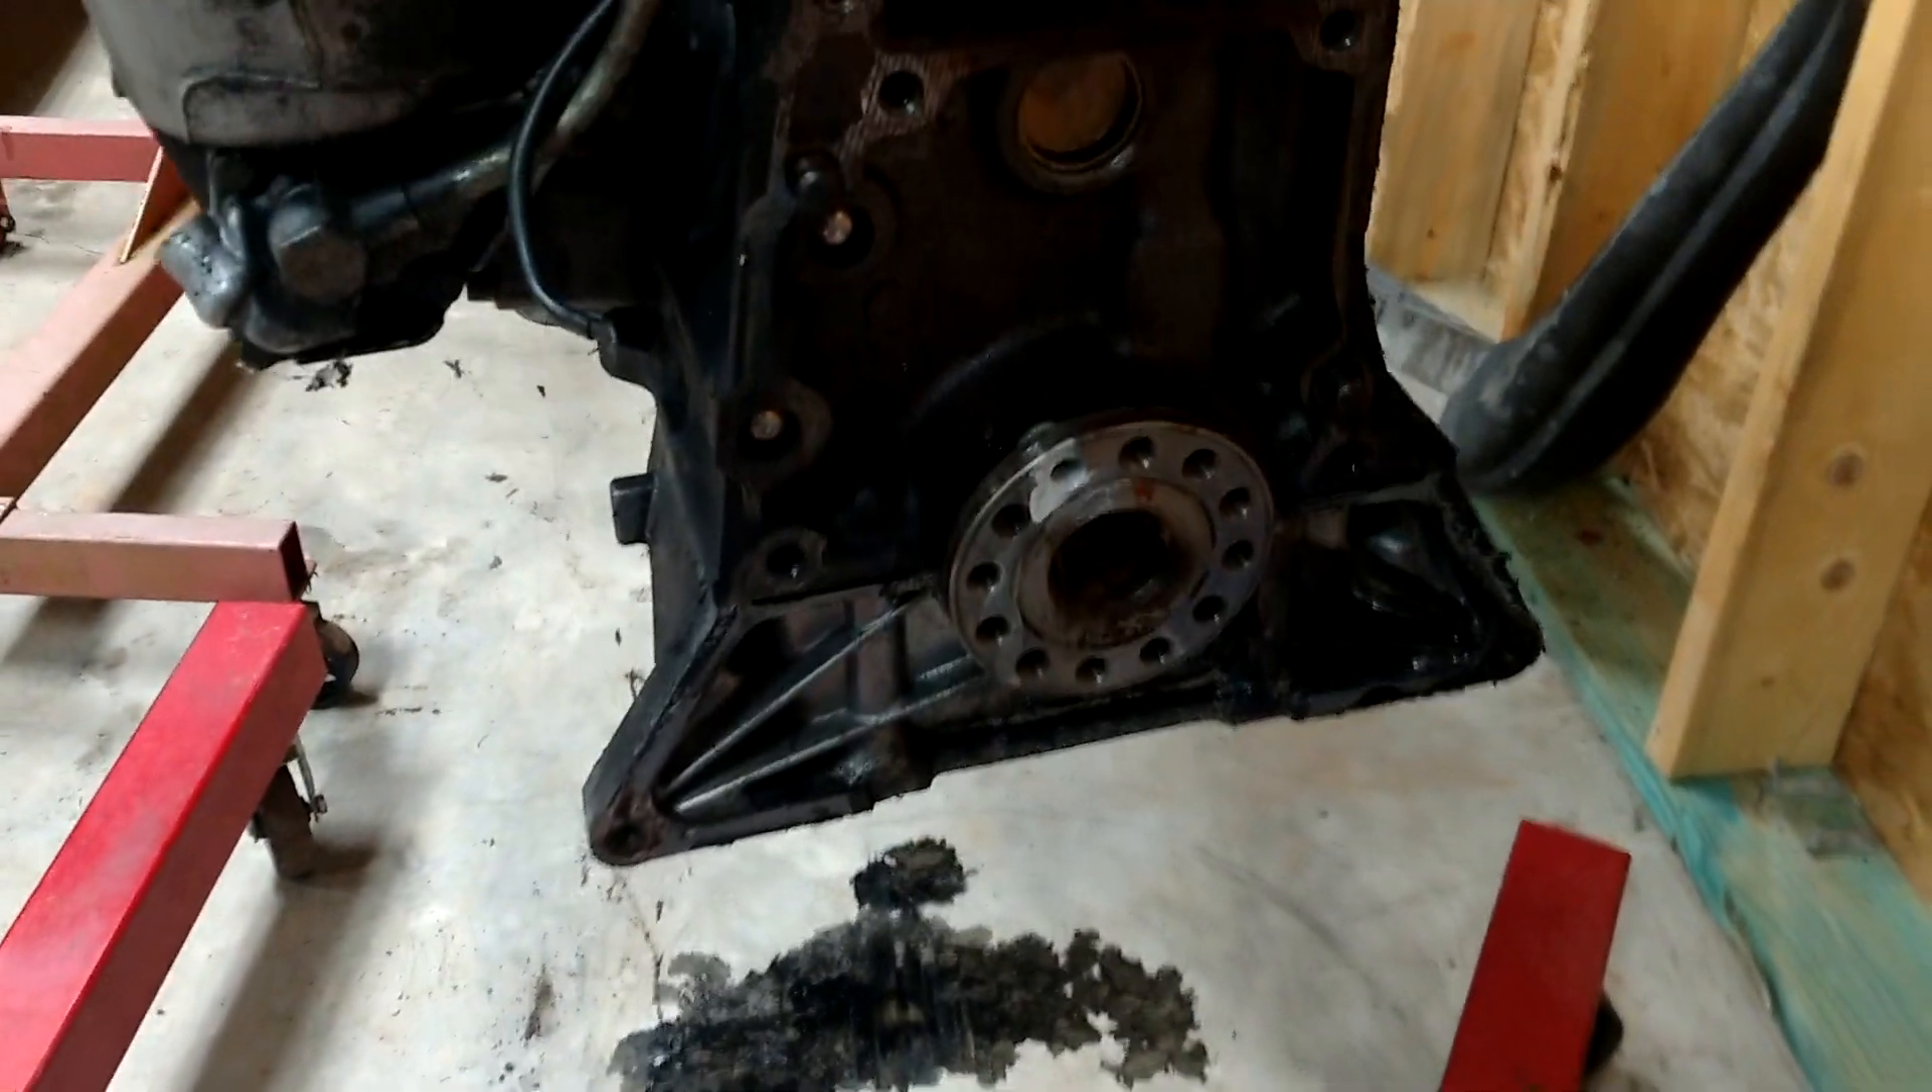Um, so all I've done is taken off the flywheel and, uh, I've heard that the flywheel might be balanced to the crank.